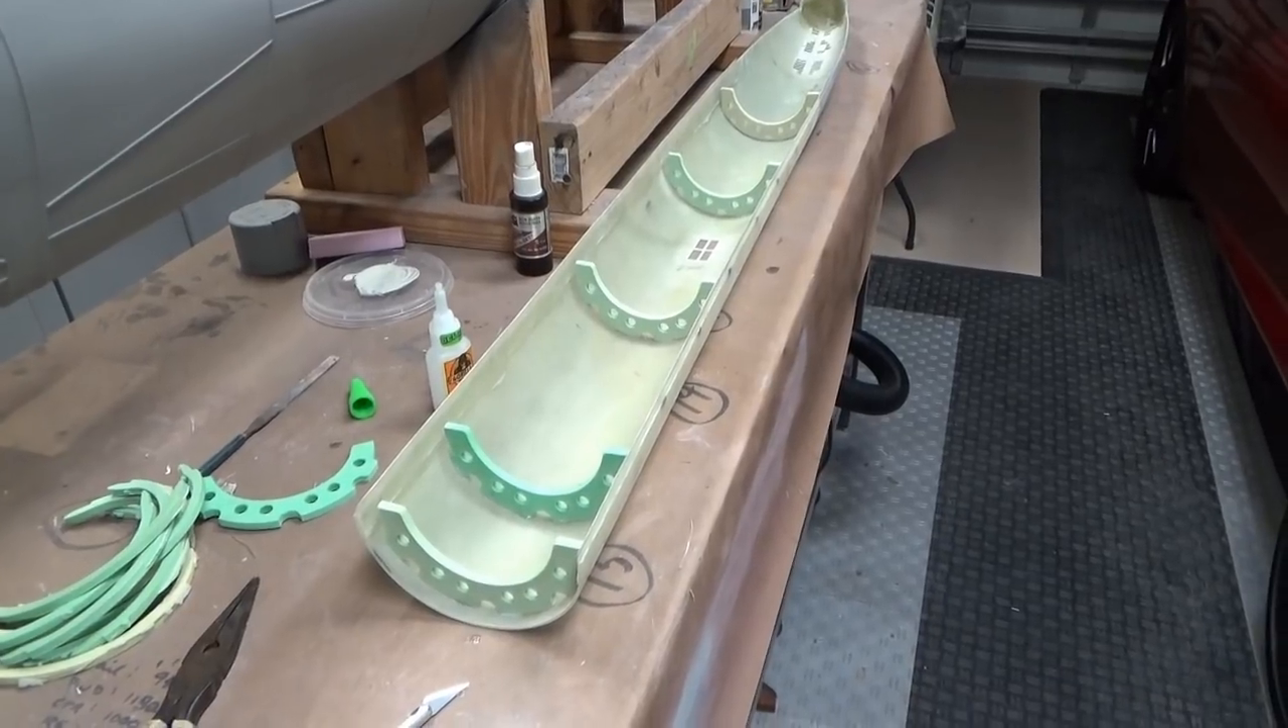All right, as you can see, I have gone ahead and I've started to install the supplied bulk heads into the lower hull.